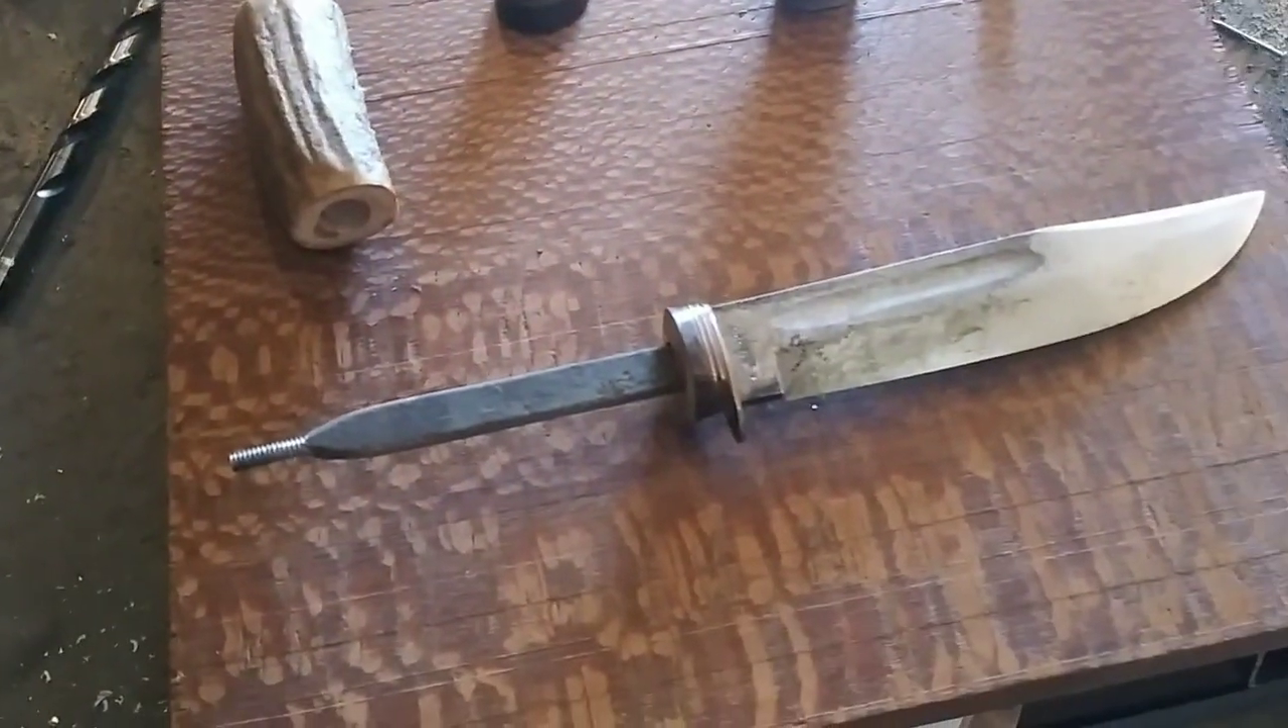We've got all of our pieces taken apart as far as I'm willing to take it apart.